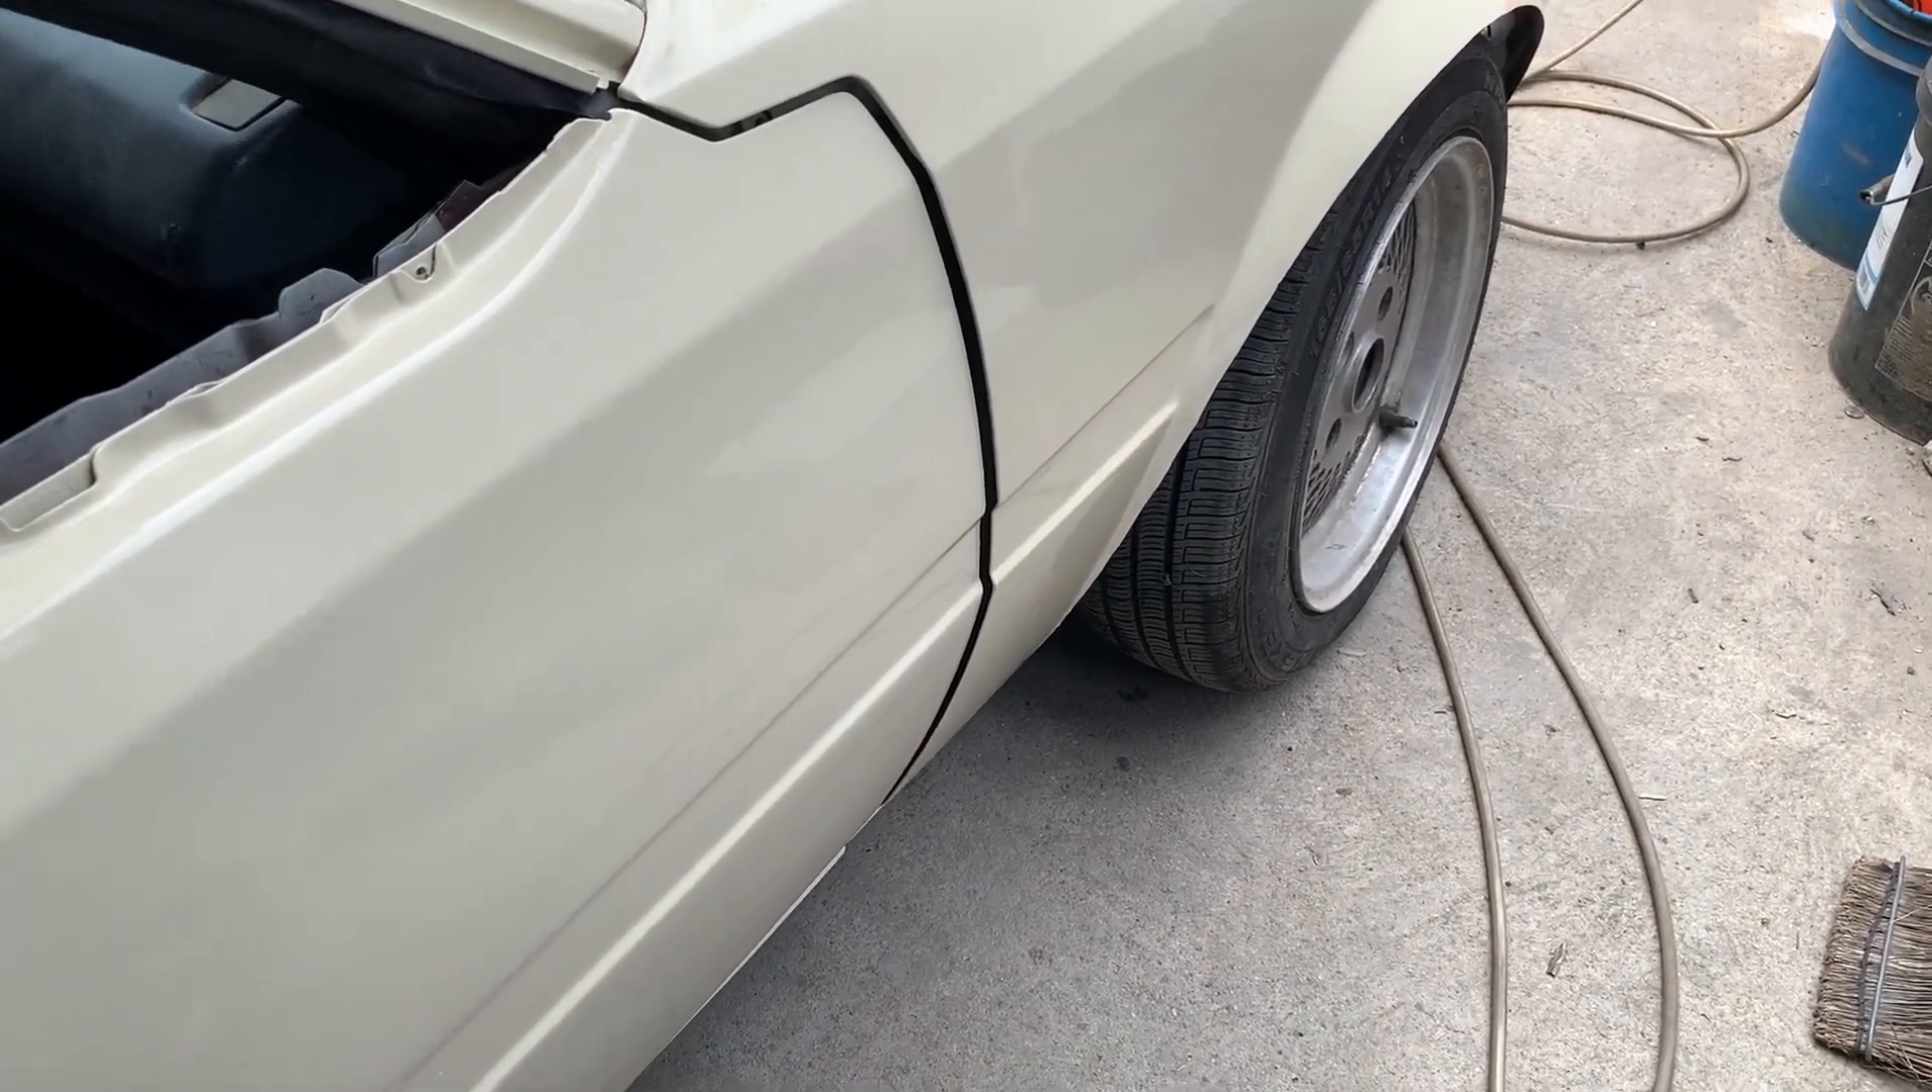Obviously, something's not right here. I got a pretty decent gap here. And it's pushed over all the way.